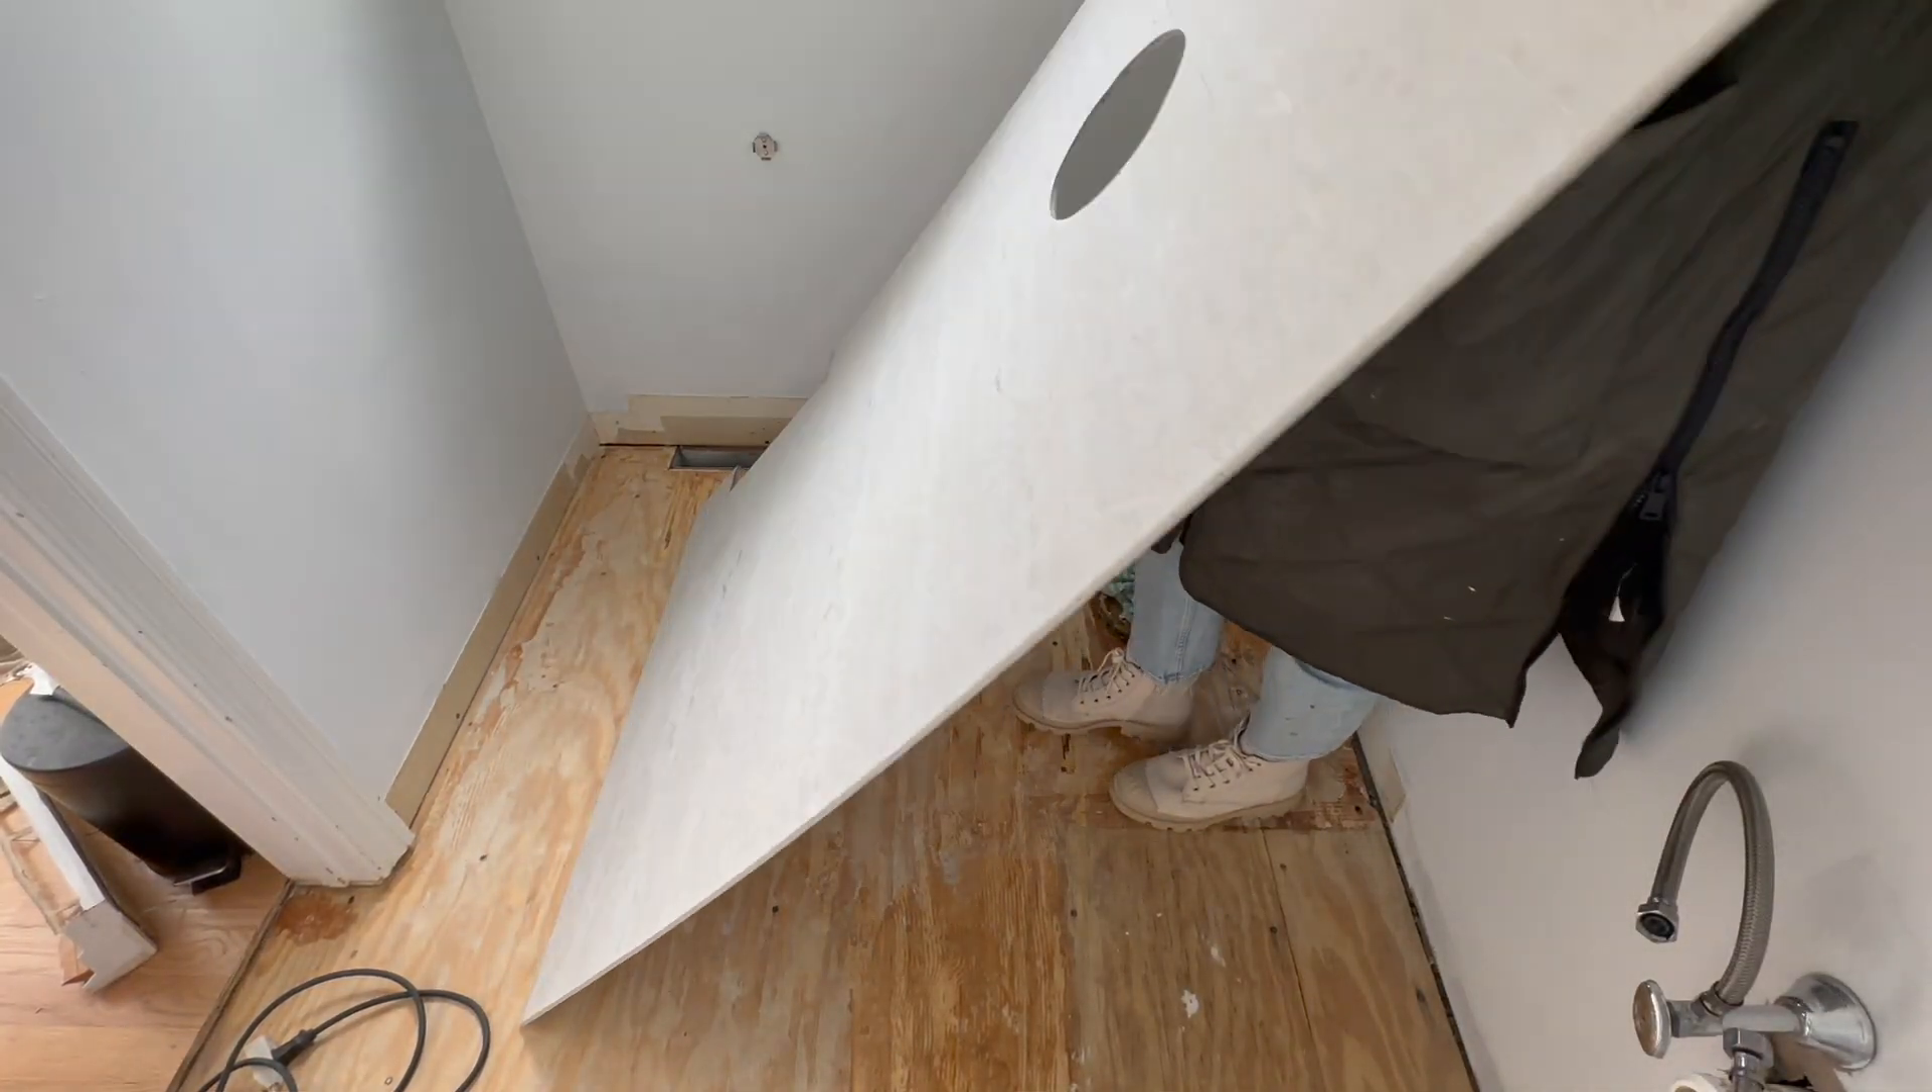So now I'm down to the subfloor.